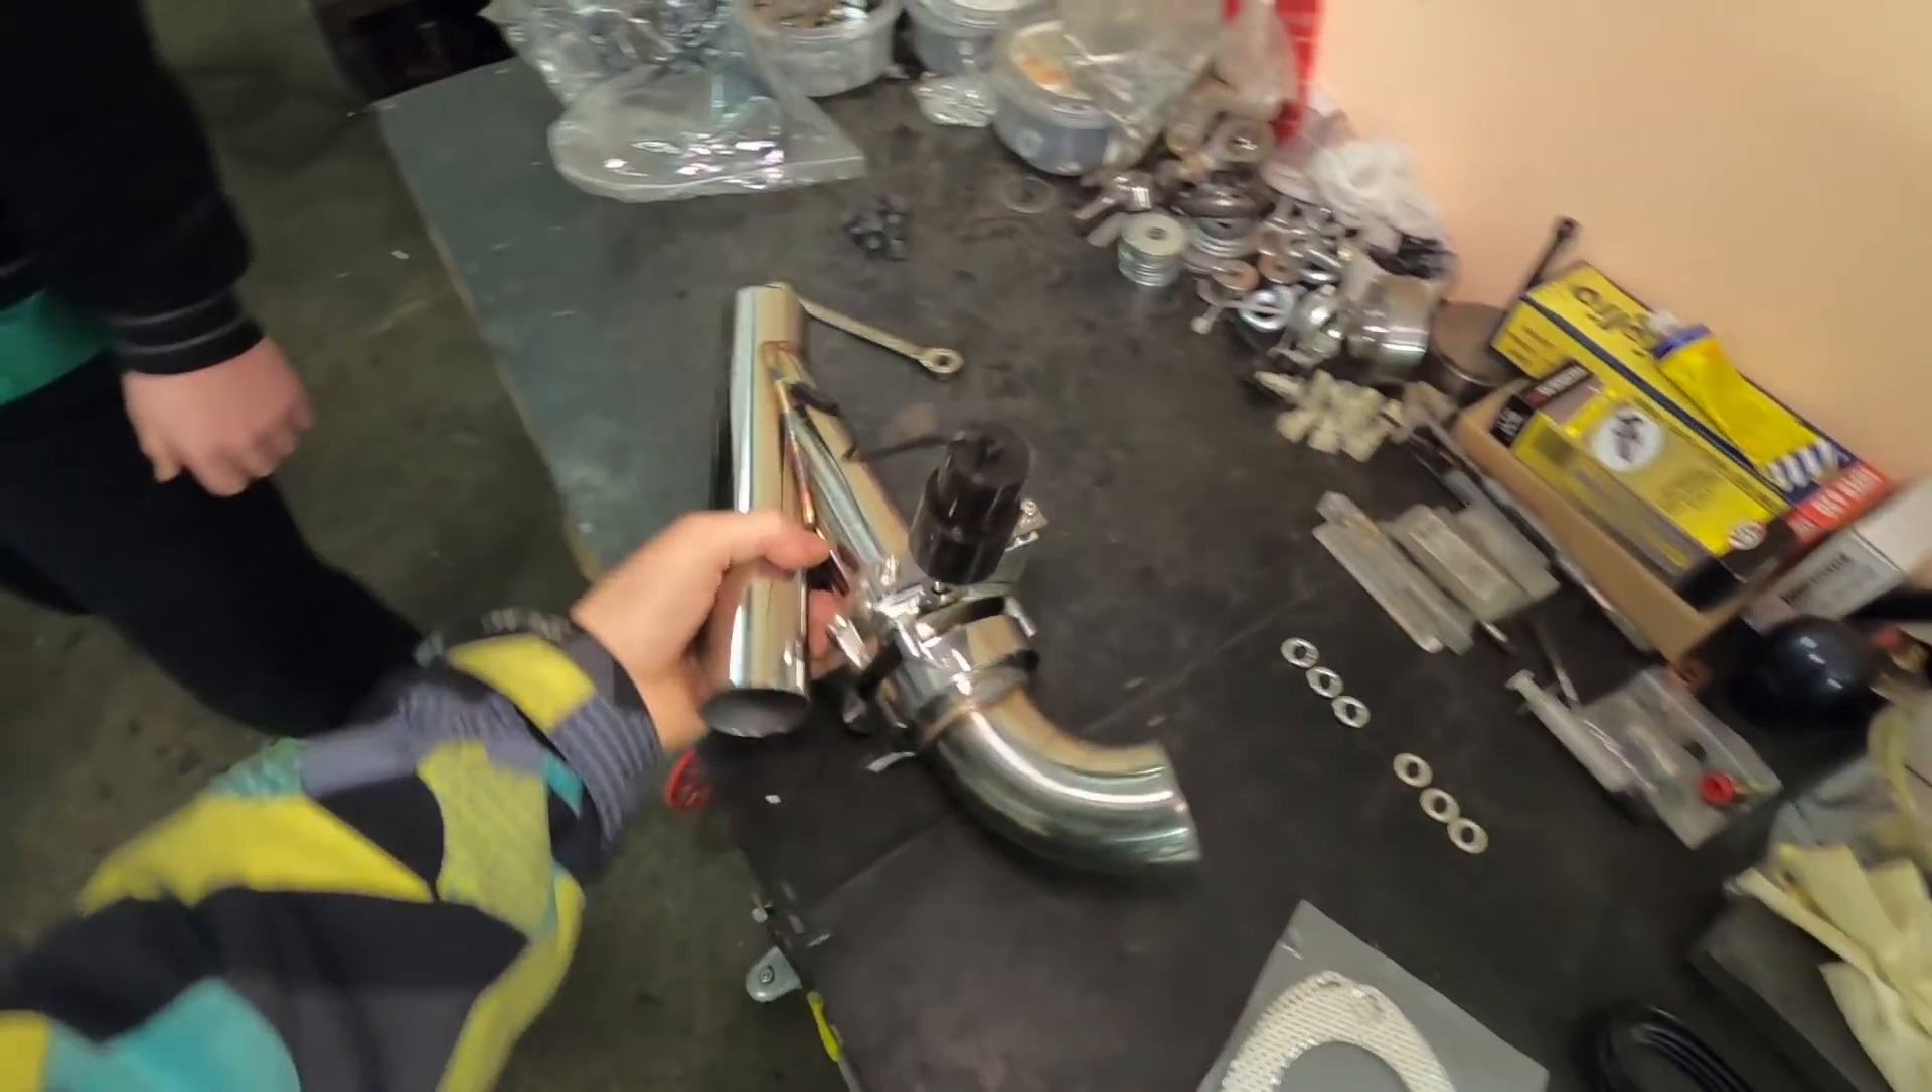Abbiamo assemblato Tutto il valvolone In questa posizione.